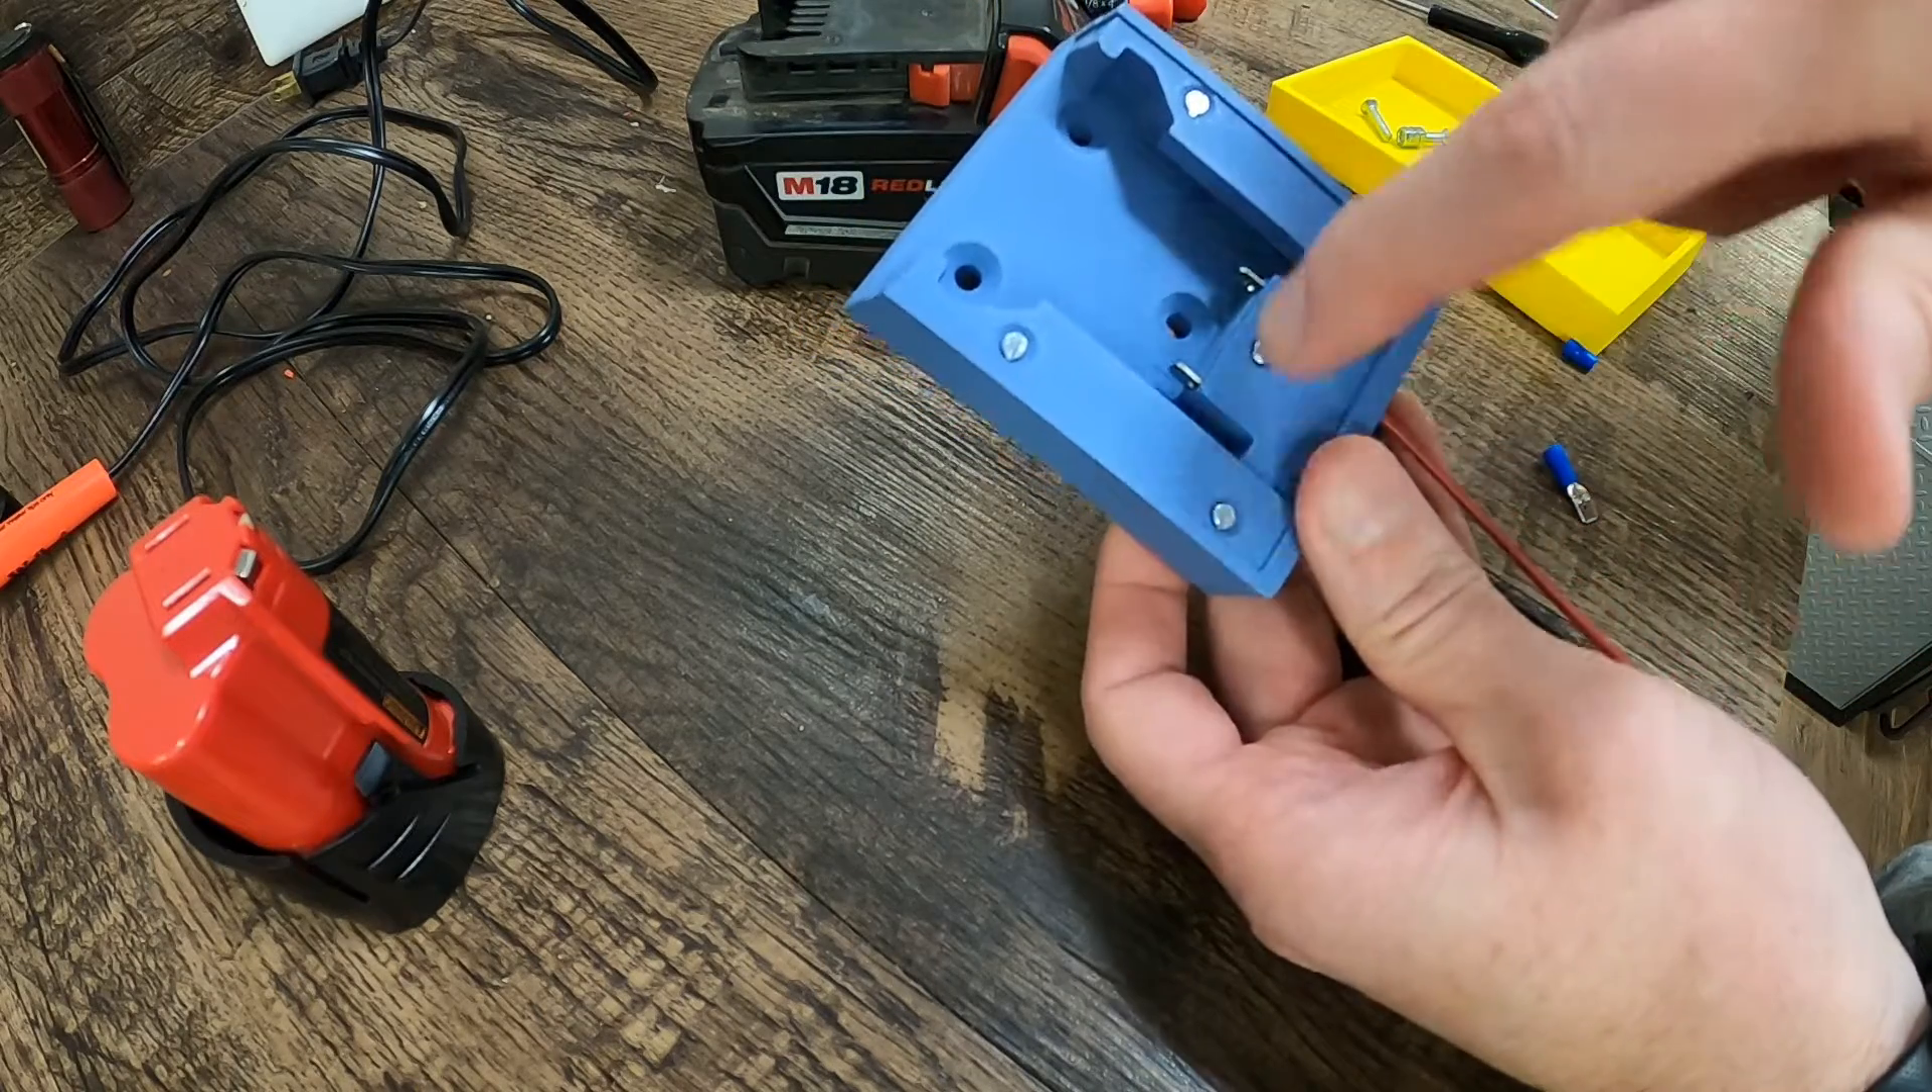So, I've got the 18 volt battery adapter put together.